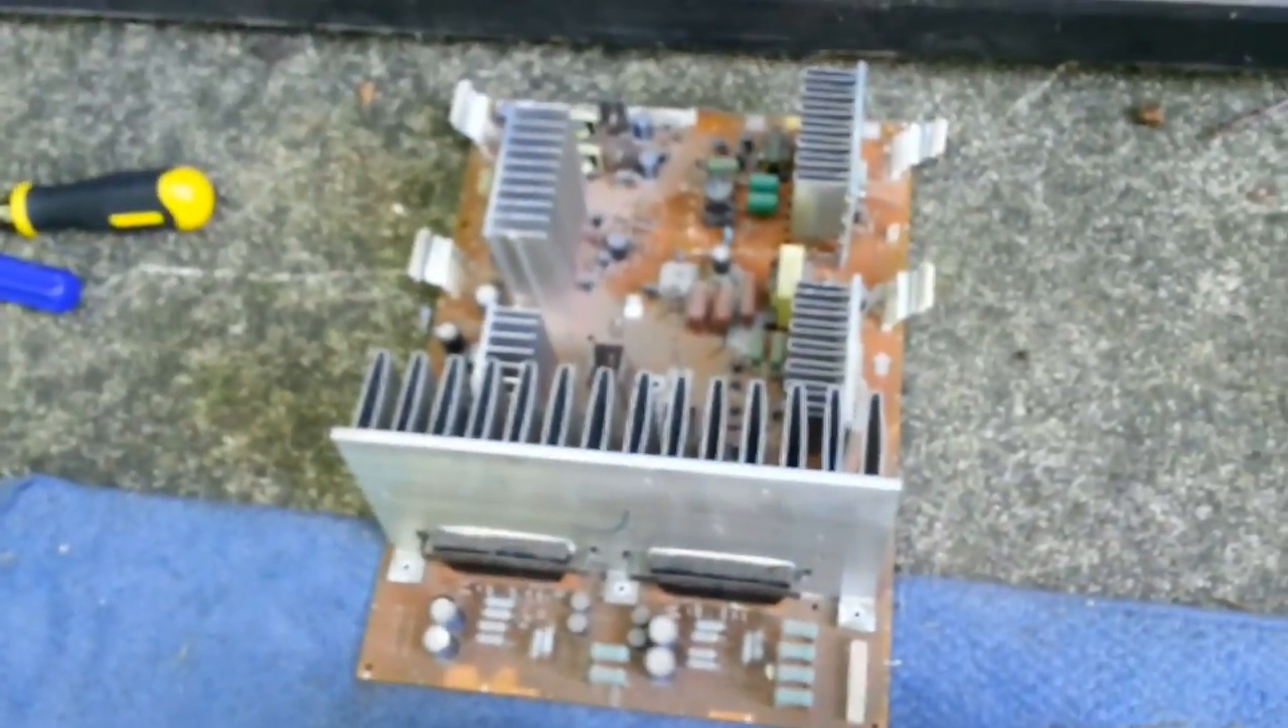Well, at any rate, the board is now out. This is what it looks like when it is out of the television.